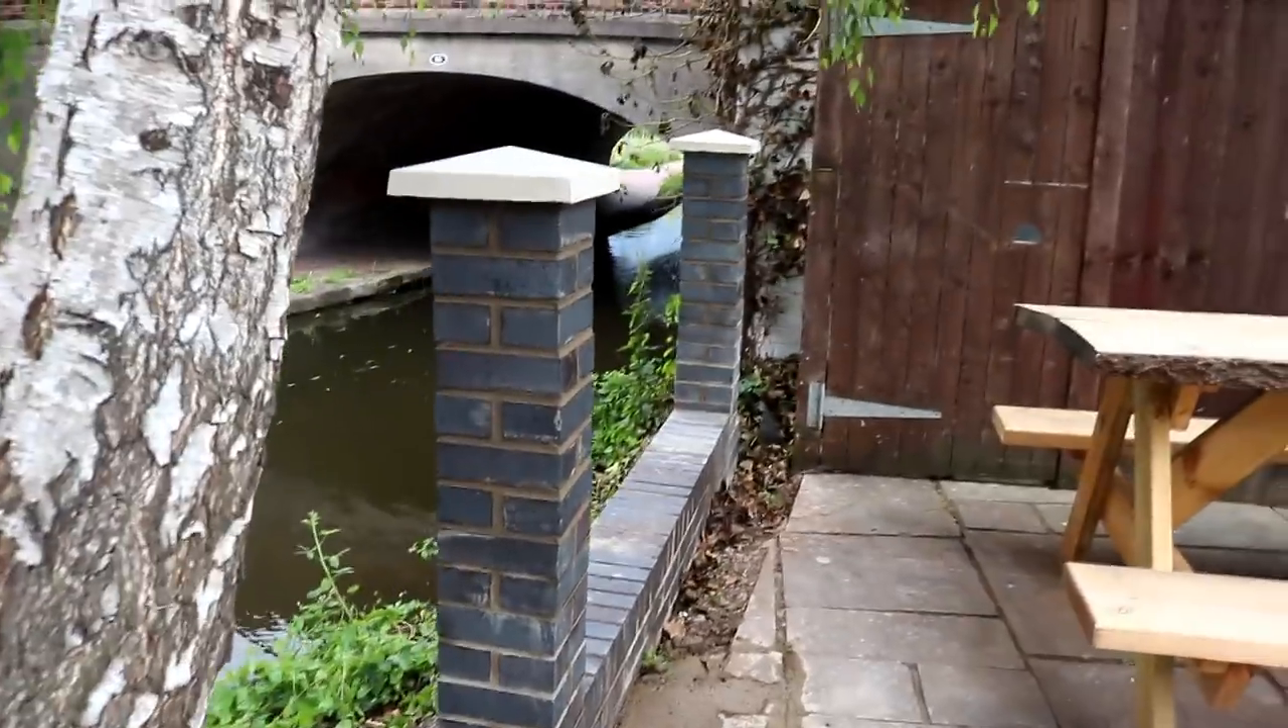So that is the wall with the cappings all we need now are the railings to go in between.